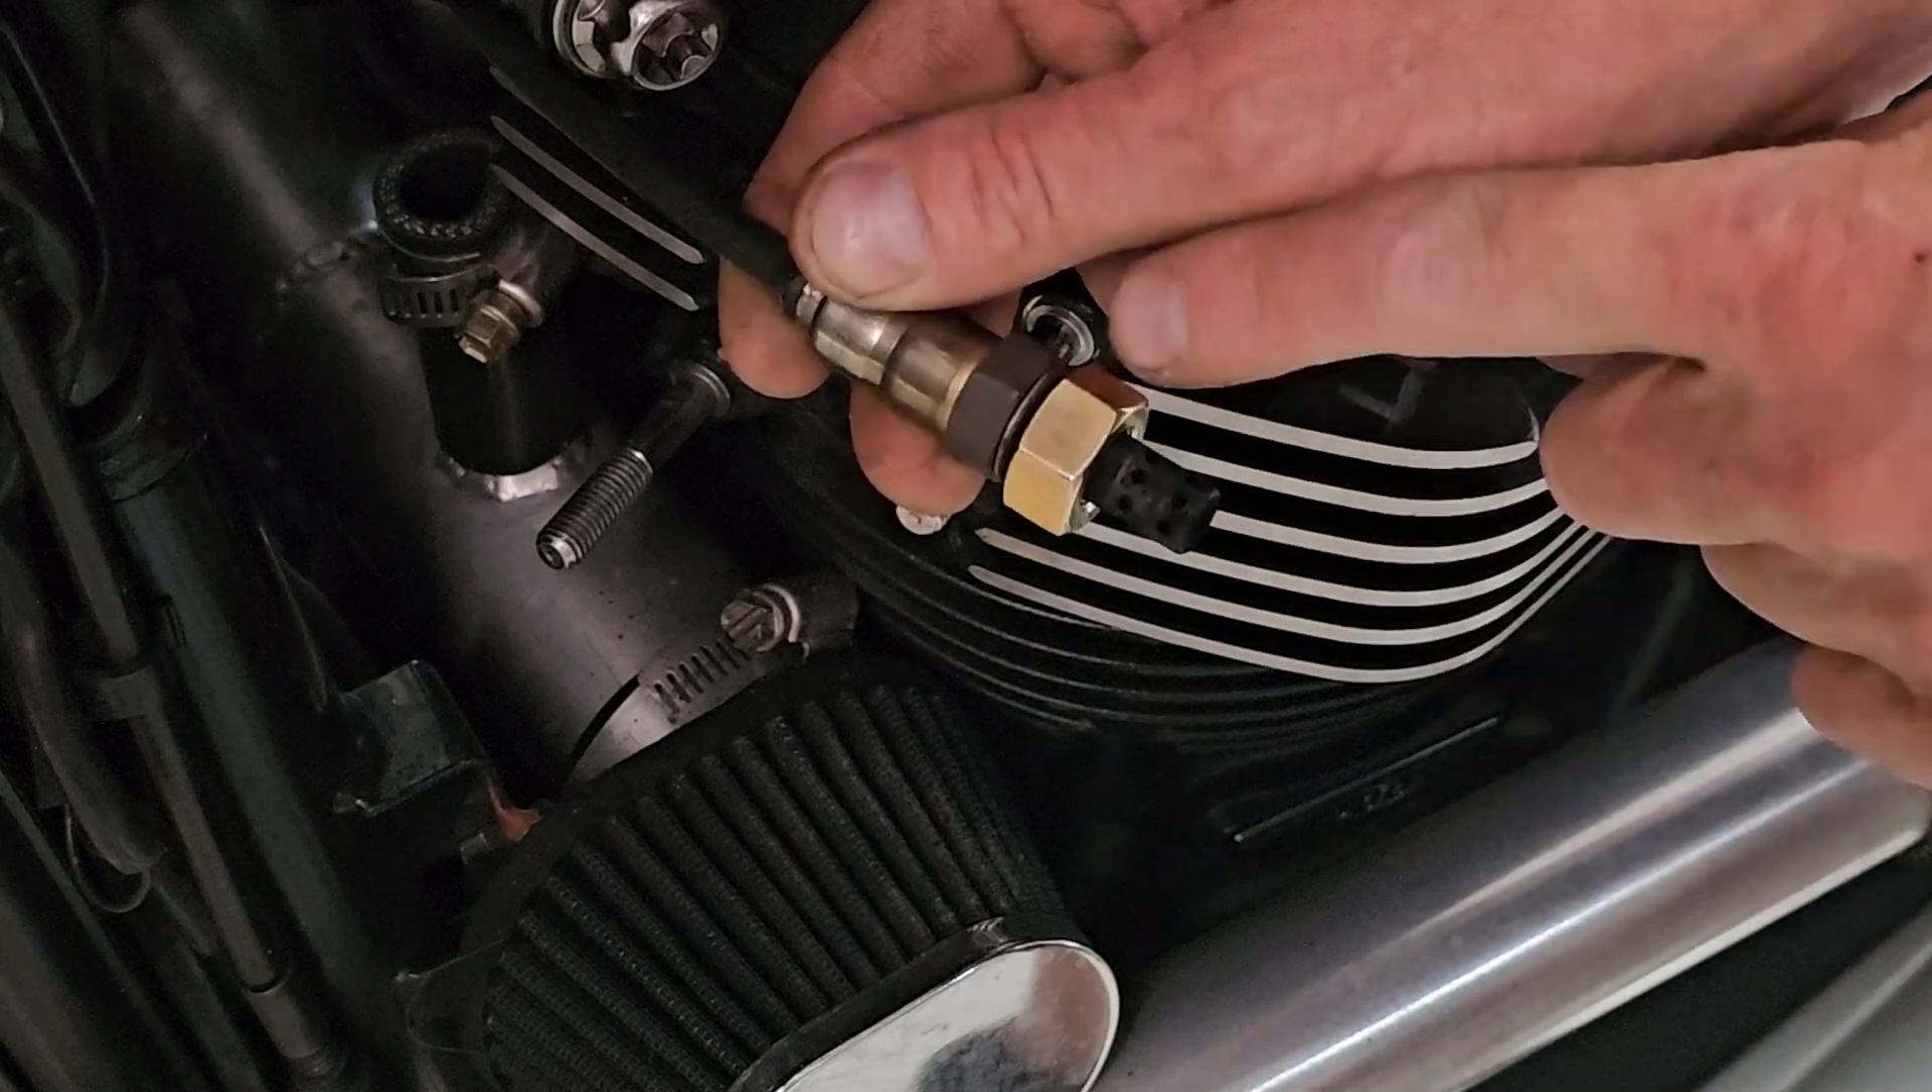As you can see the probe sticks right out of that nut so I don't need to grind a nut down.